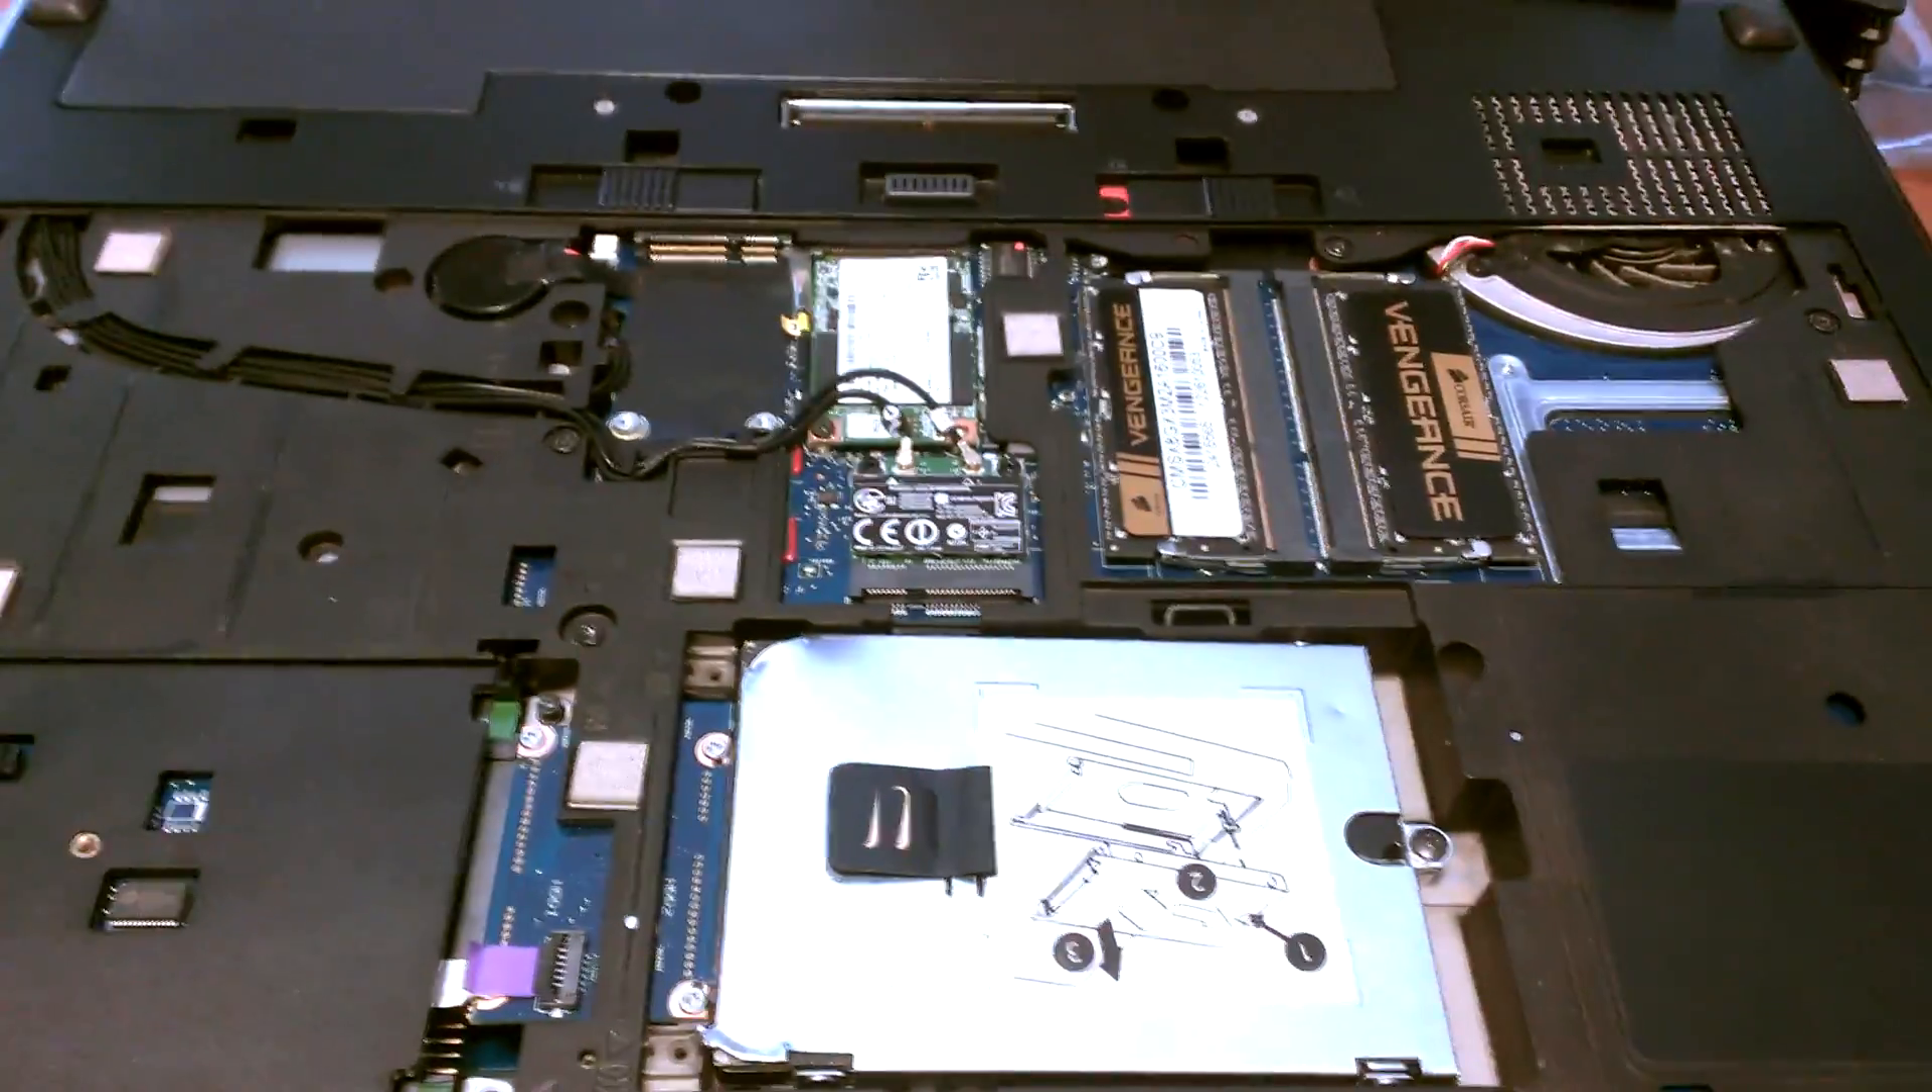So I've, uh, taken the back cover of my laptop off.